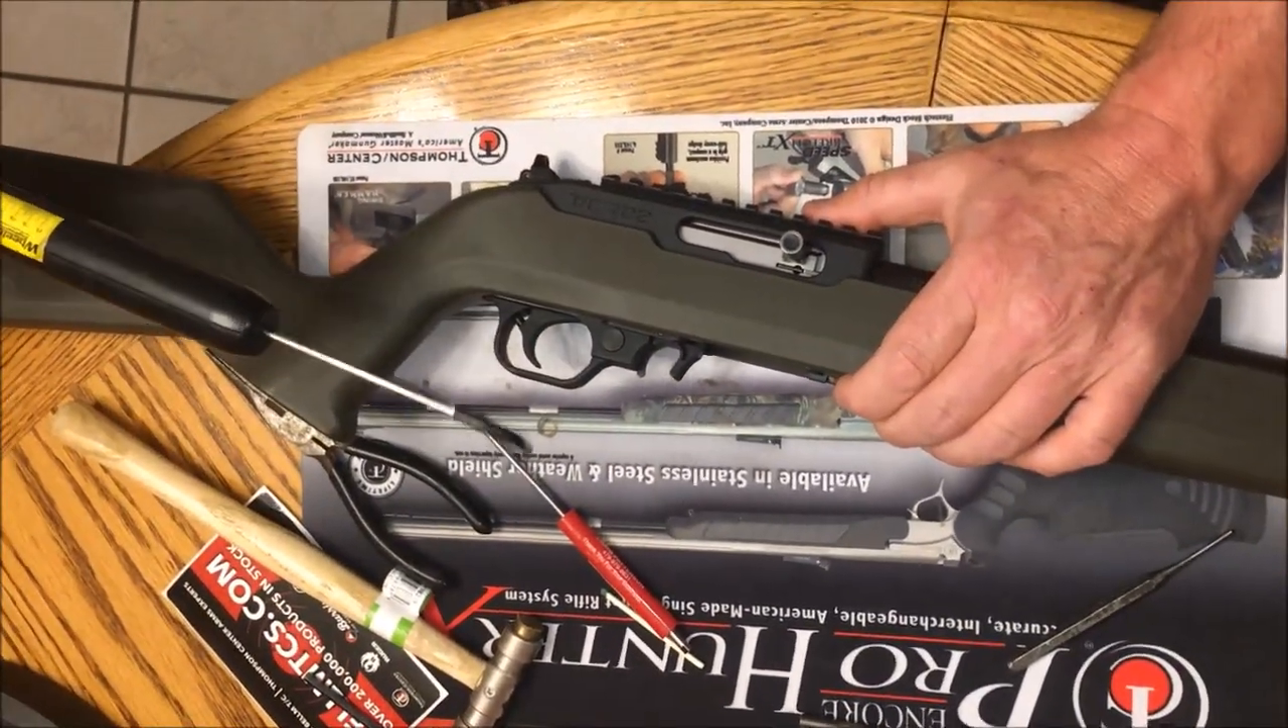Let's see what our trigger pull is now. Okay. Now the chamber is clear. Got the stock back on it.